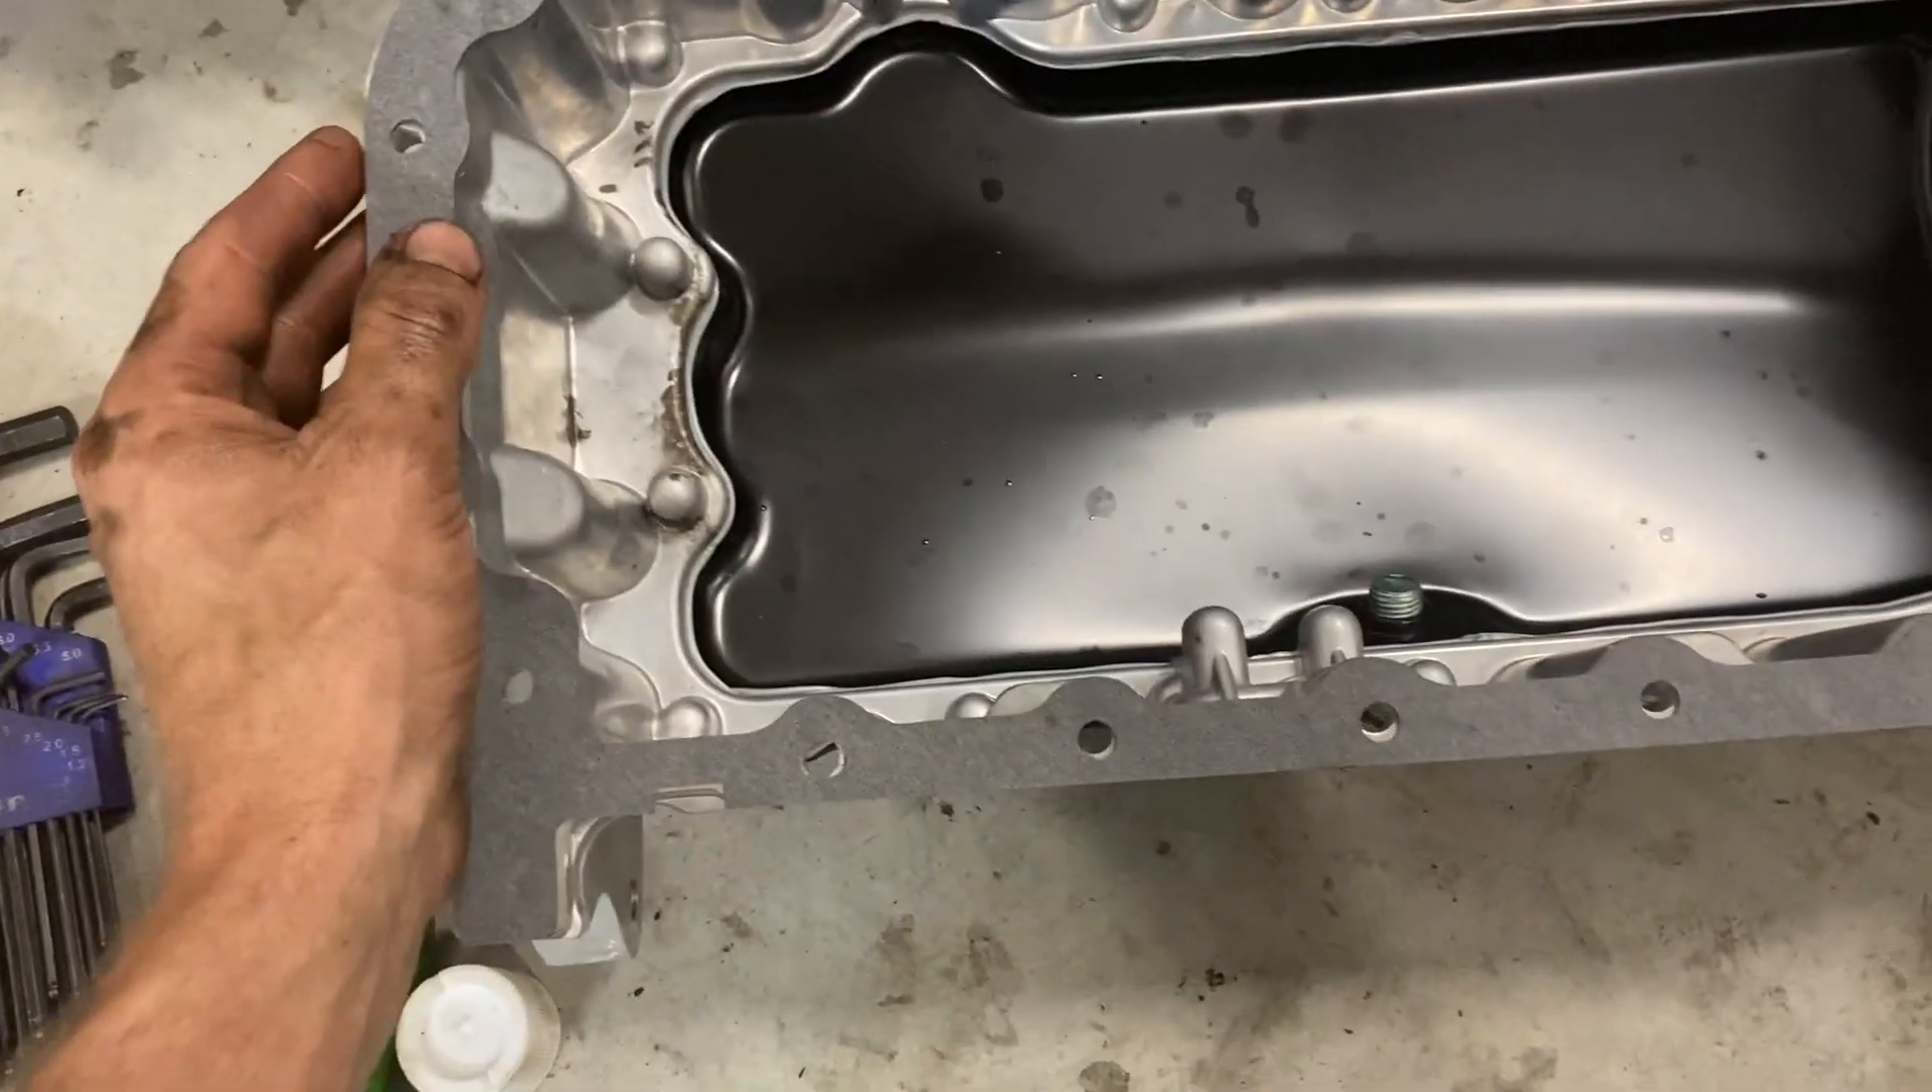So the gasket out of the aluminum pan kit is spot on pretty well.